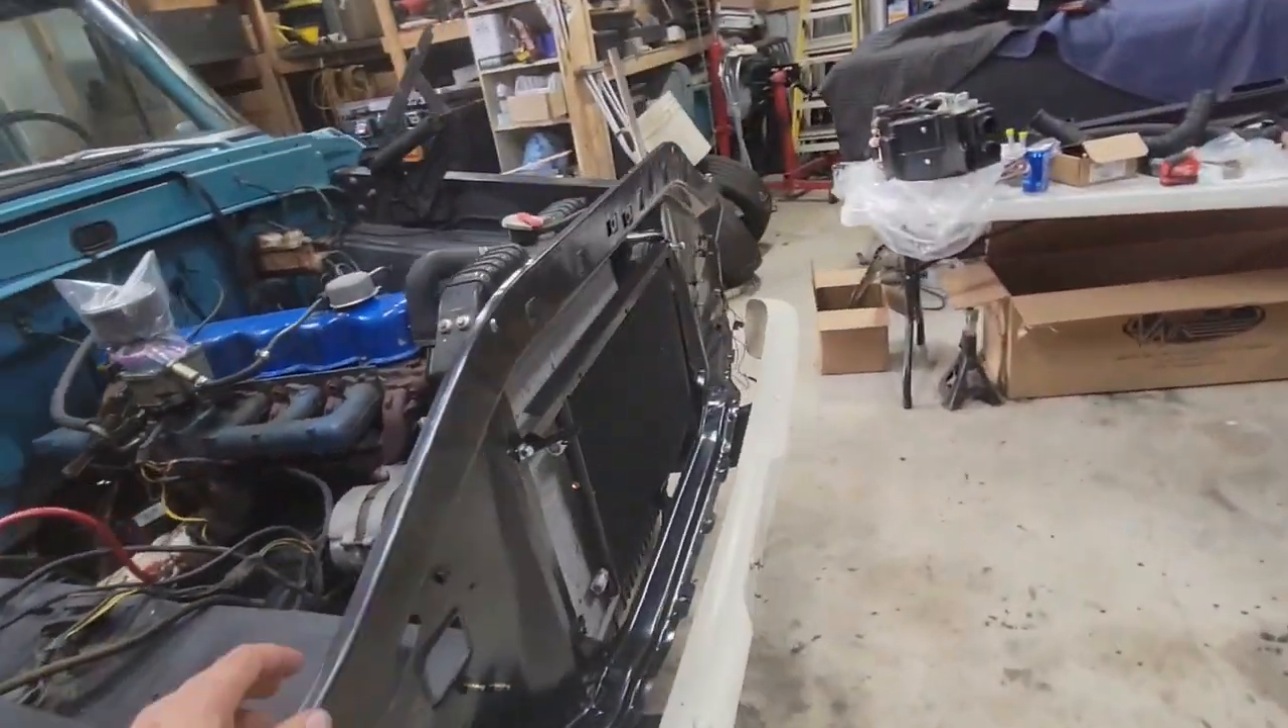Got the core support installed.